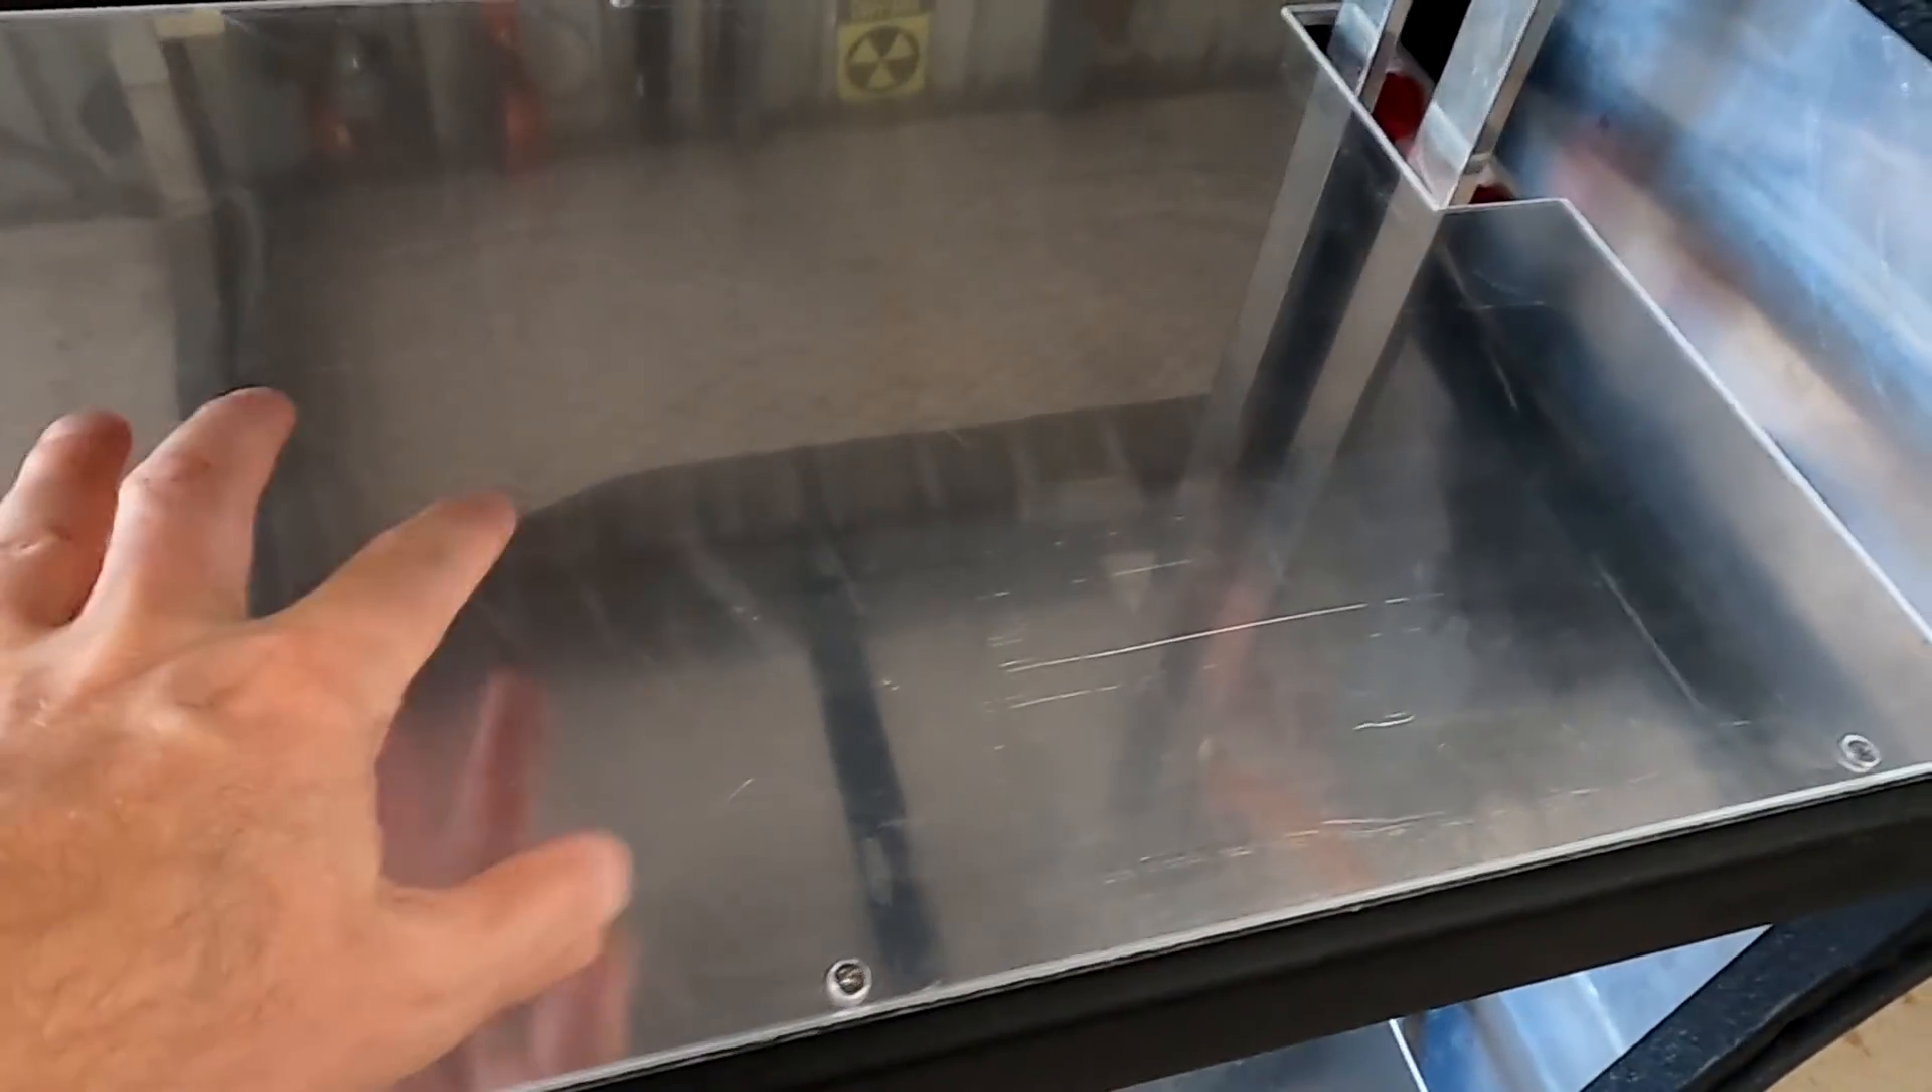Okay so we have now mounted our acrylic on top of the aluminium shelf this is all nice and sturdy and isolated now.